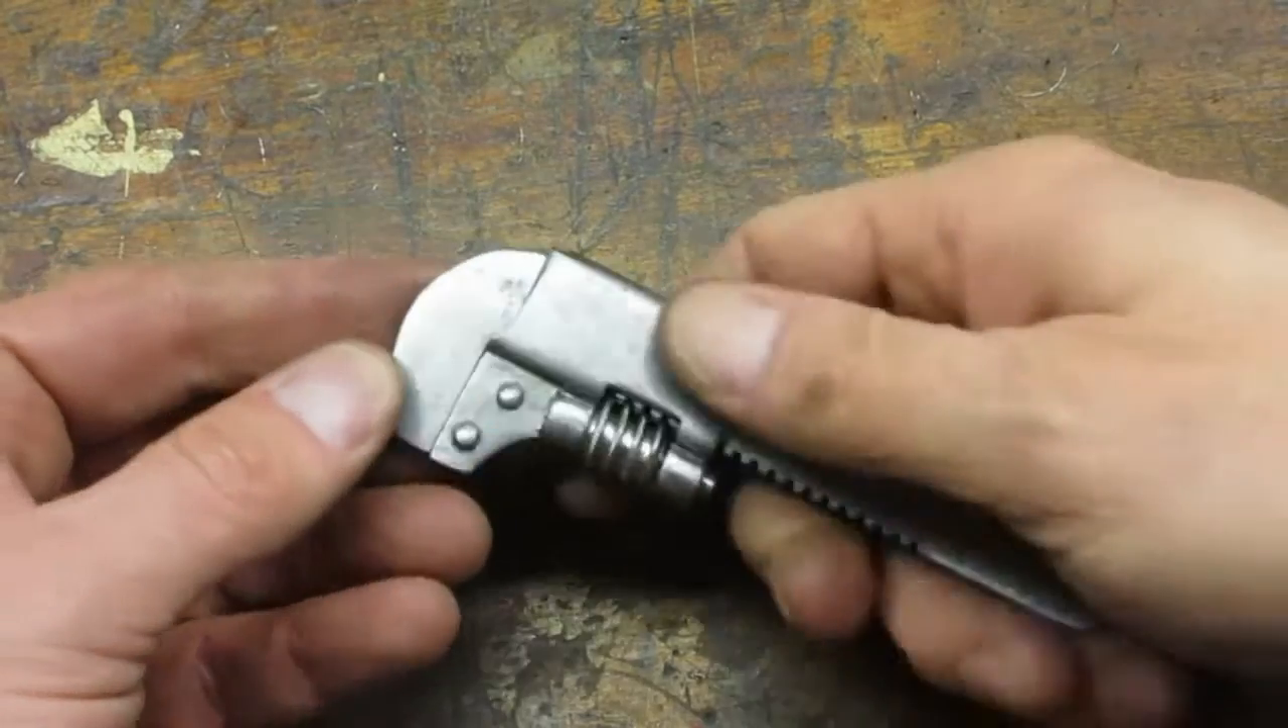Here is the little wrench reassembled.